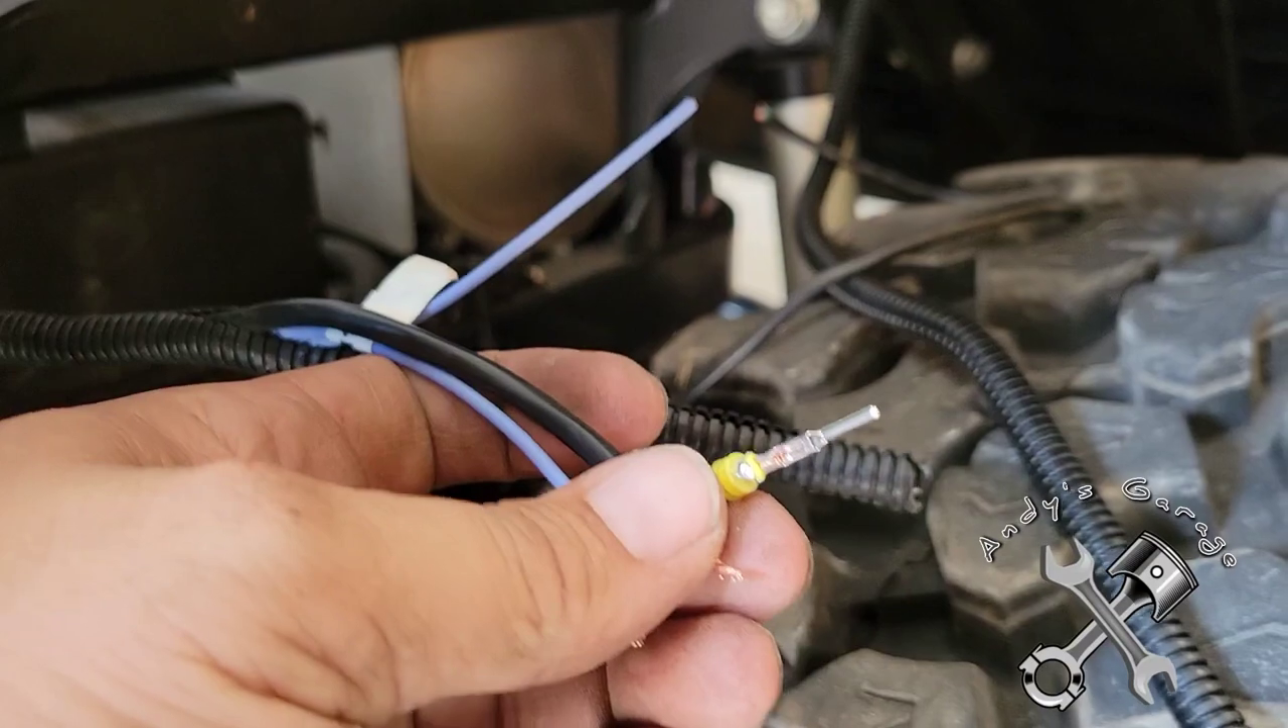And I just started putting these uh terminals on here for these uh connectors here.